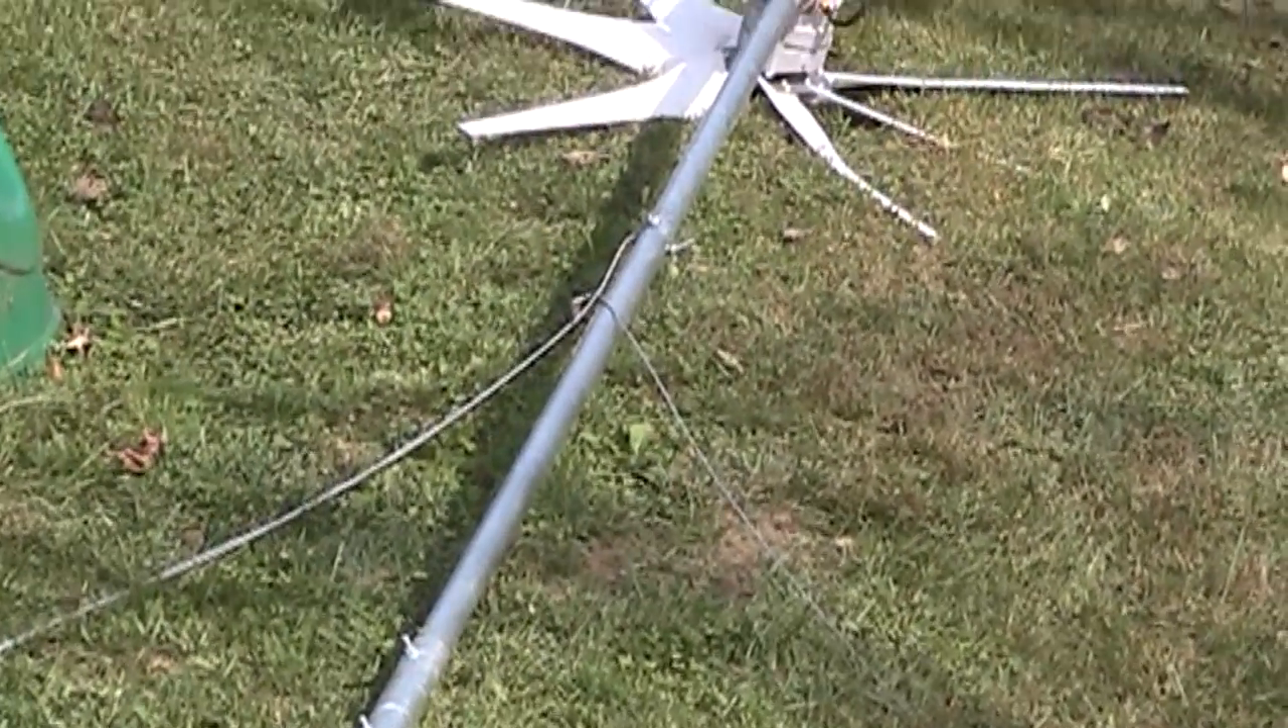All righty, we got our wind turbine put together. It is at the end of the pole.